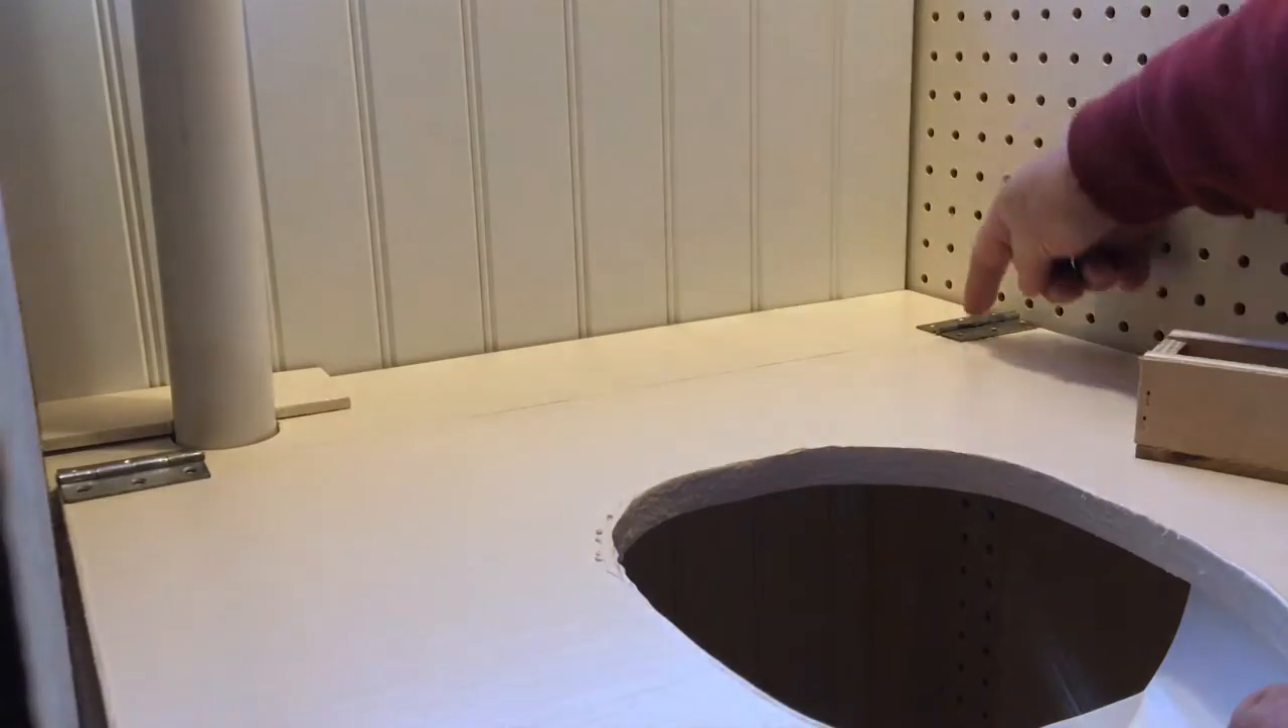All right, I've got my hinges lined up on either side. The next step is going to be attach them so this will open and close smoothly.